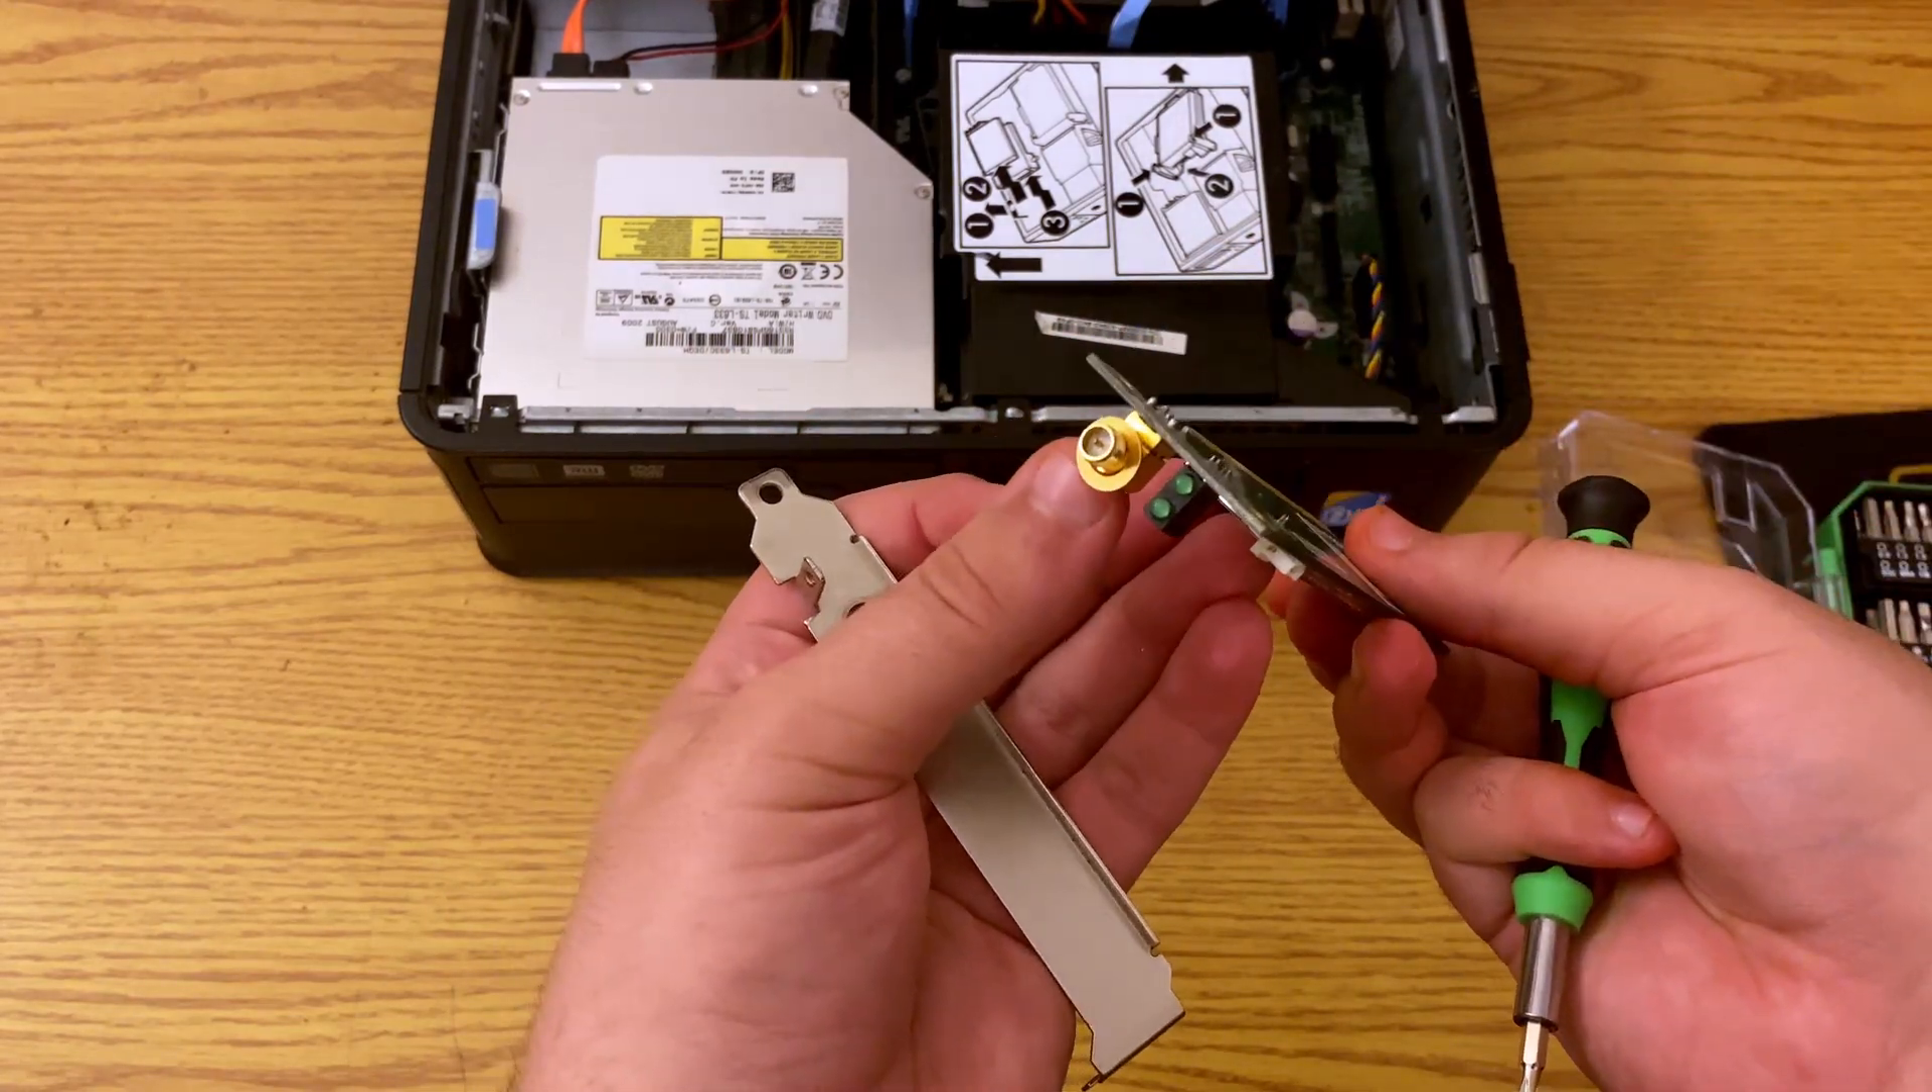As you can see that, the bracket just comes clean off at this point.